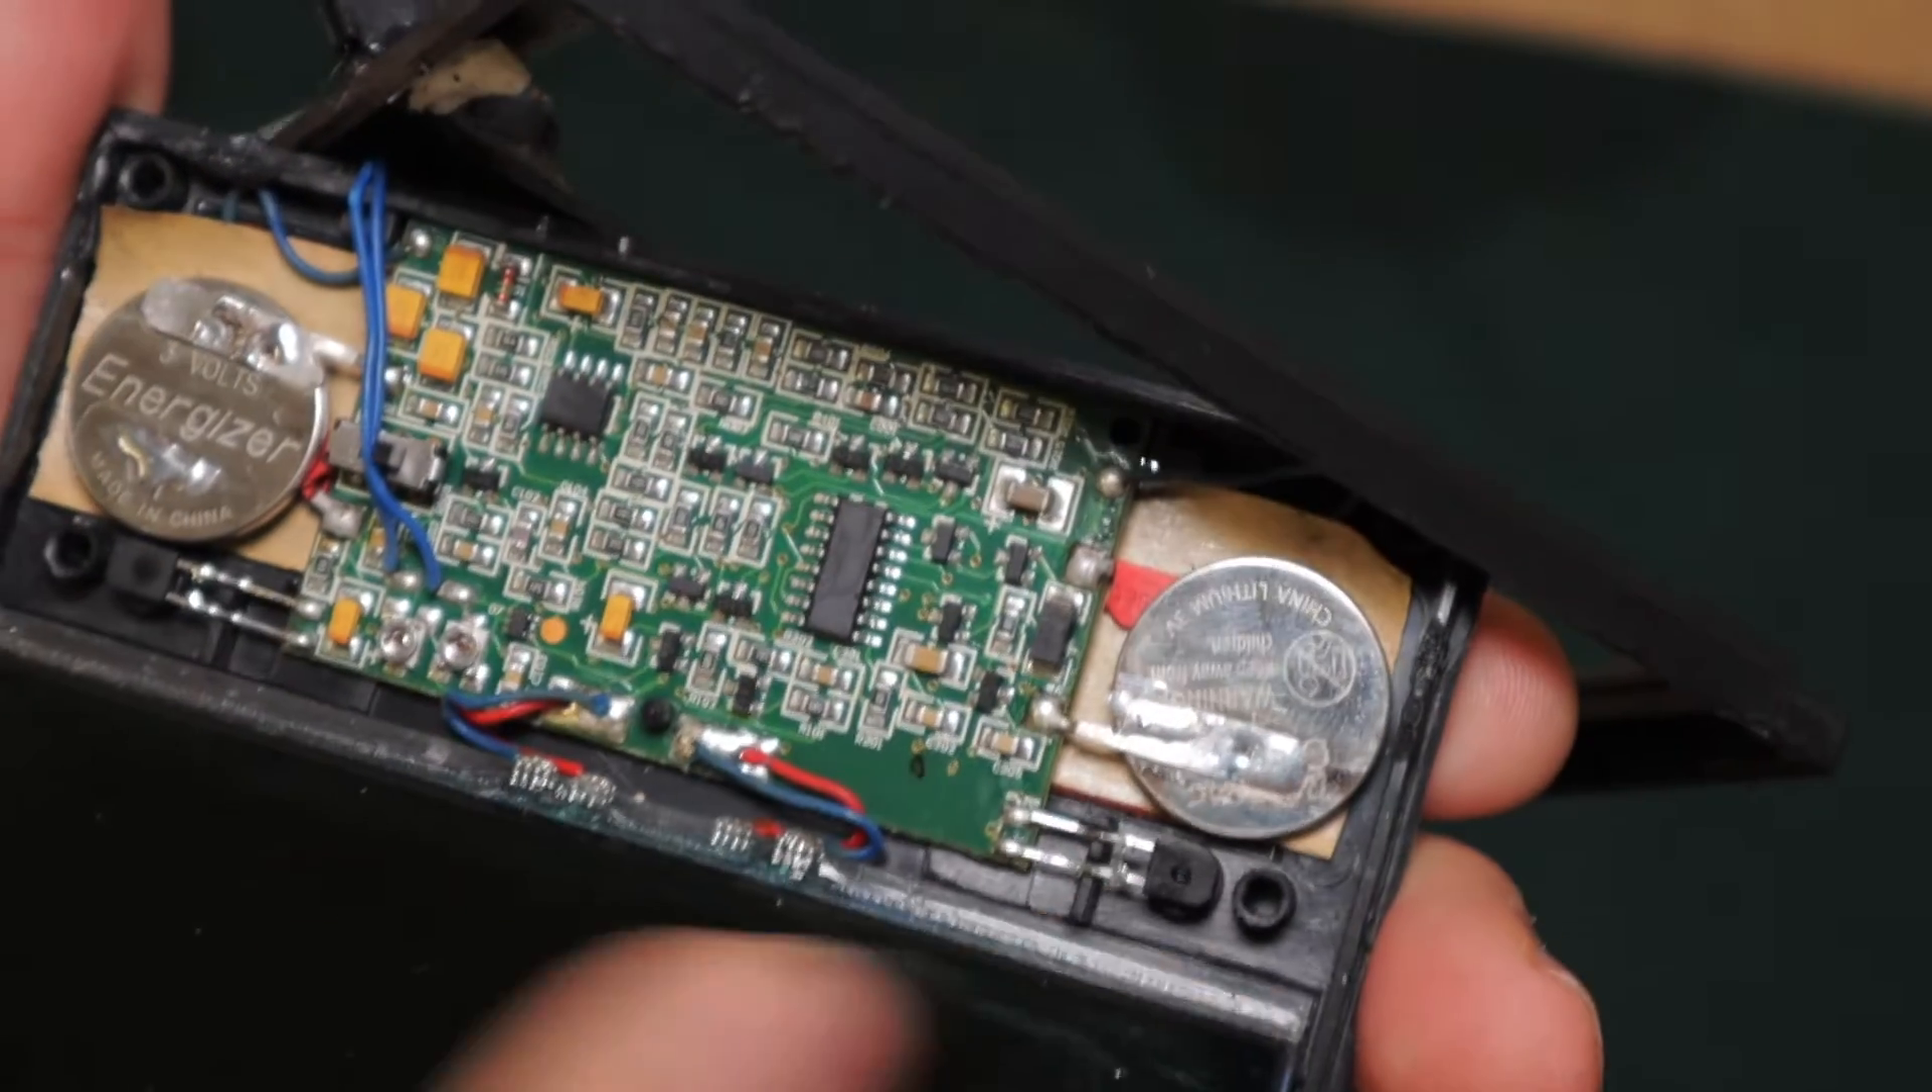So you can see I've got the two batteries and I've soldered these in and that was really difficult to do.